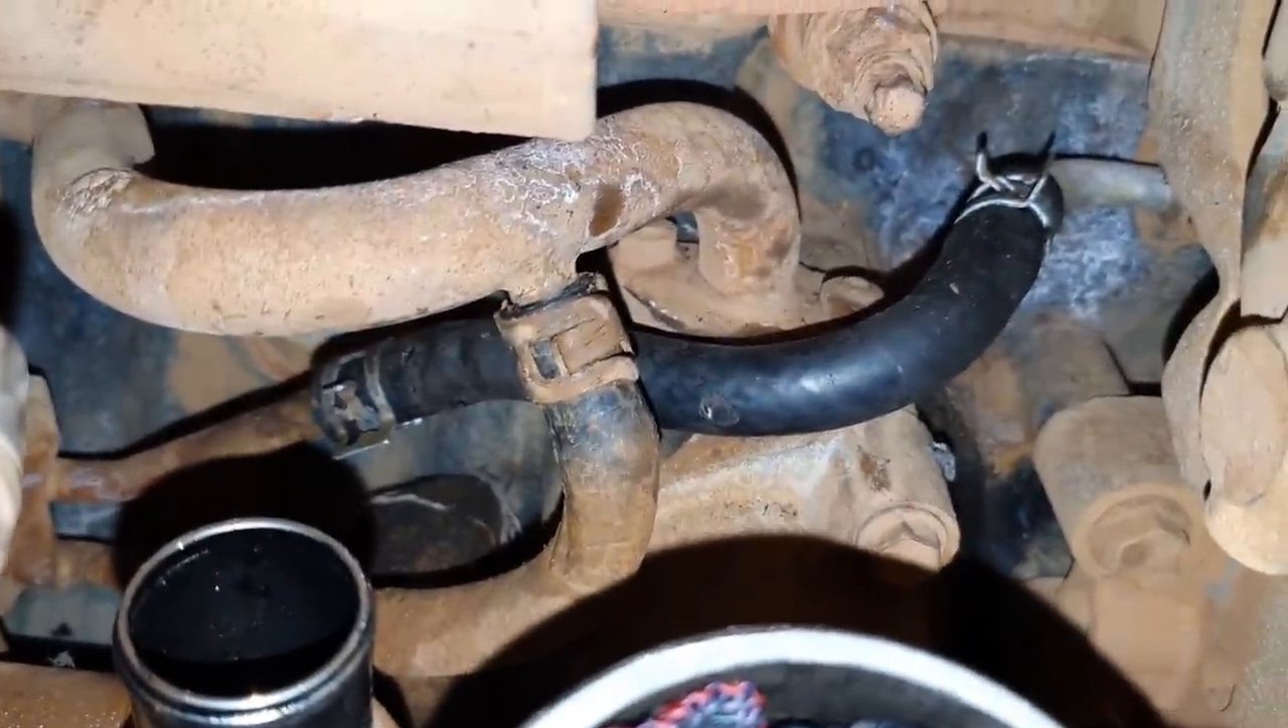Olha lá. A mangueira tá no lugar.